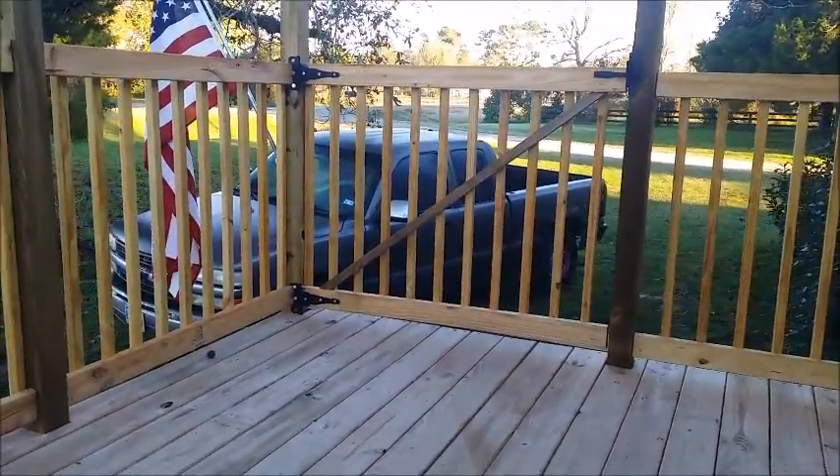Okay this is the deck with the railing up here you can see I put a gate up so we can keep our dogs on the deck with us.